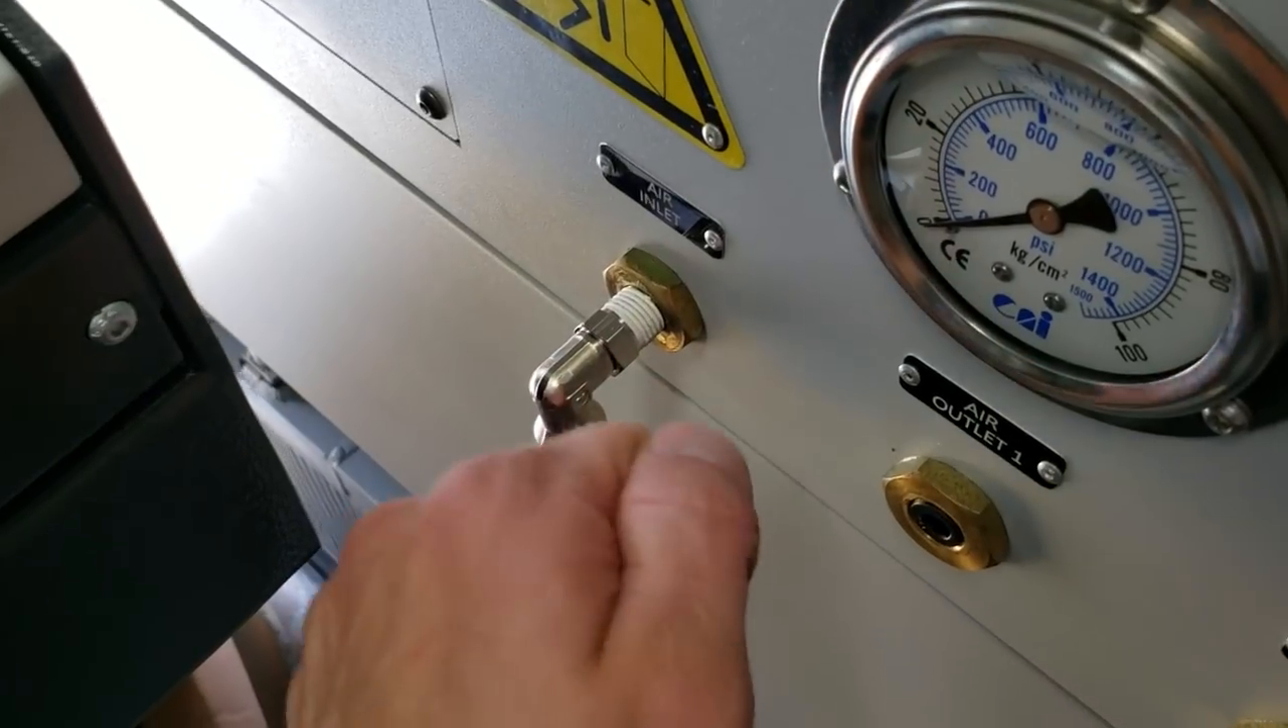I think I'm going to have to tap this guy deeper, because it's not even getting up to the thread sealant. It's only holding on by basically nothing.